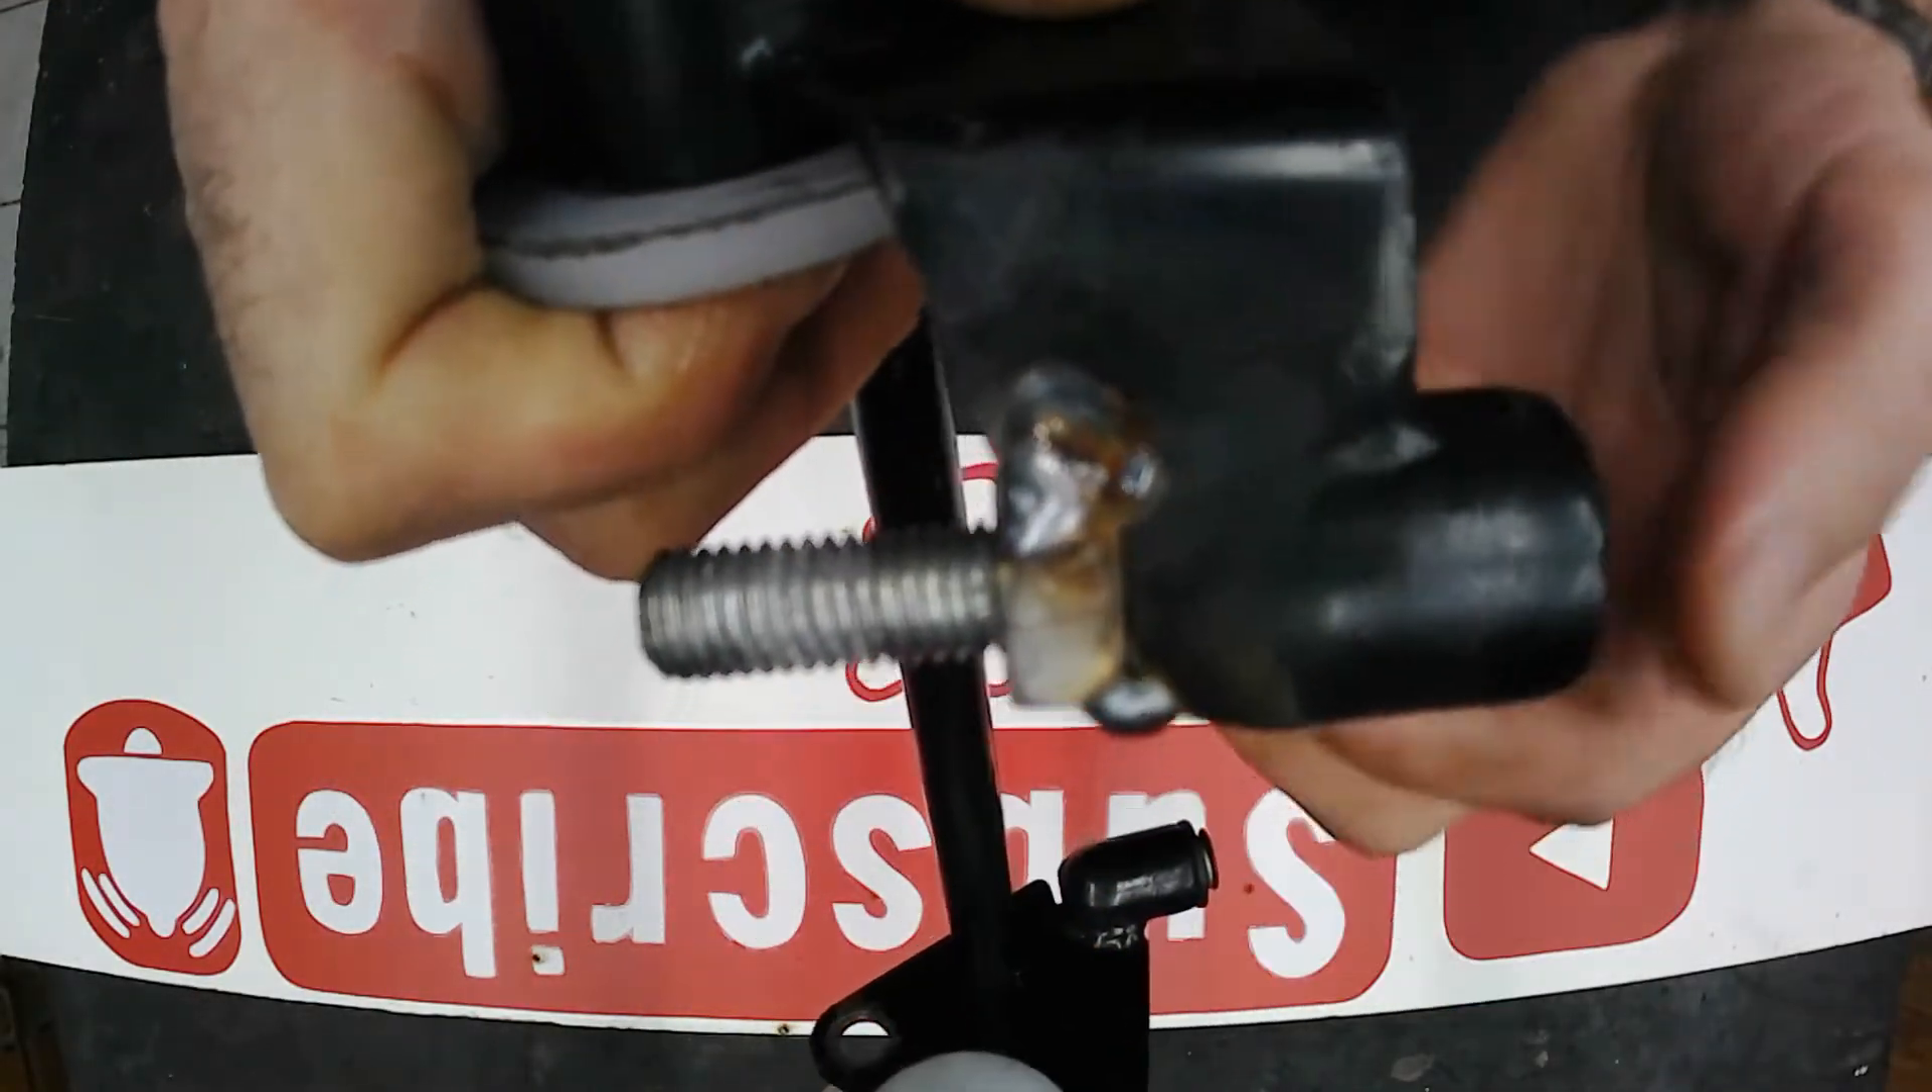Come vedete il dado è stato saldato al tubicino.